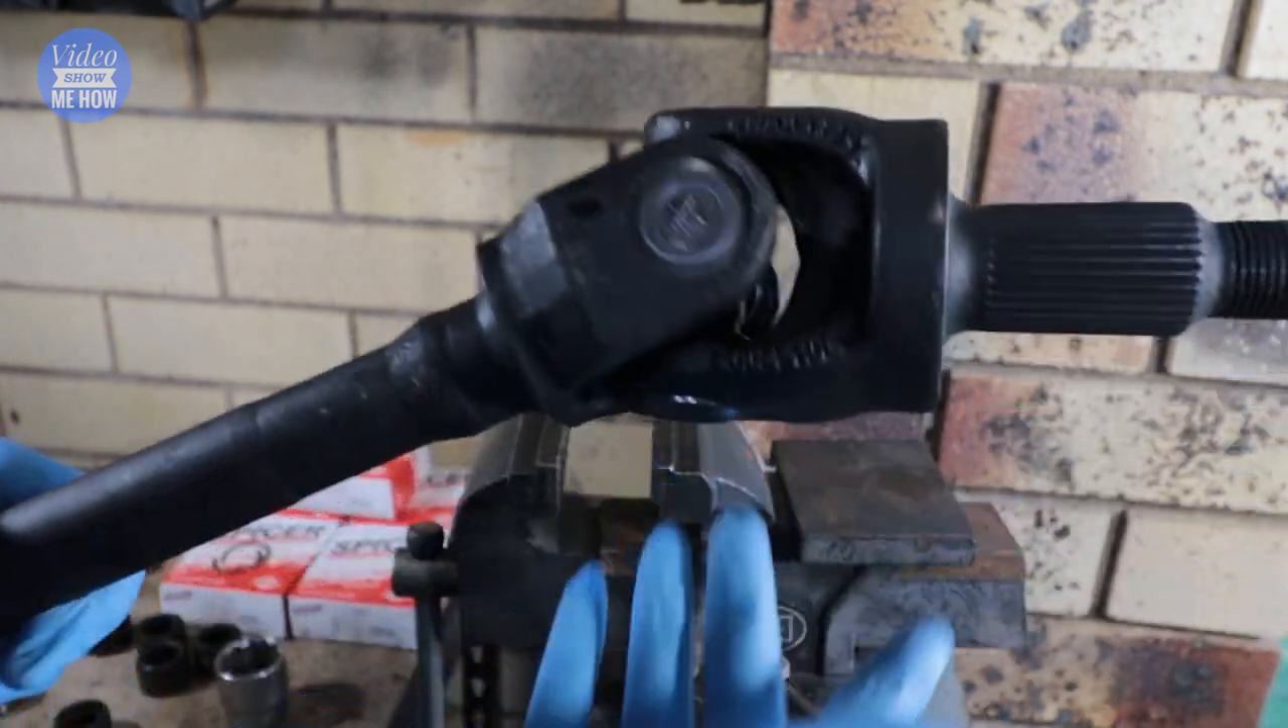So there we go one fully installed universal joint.